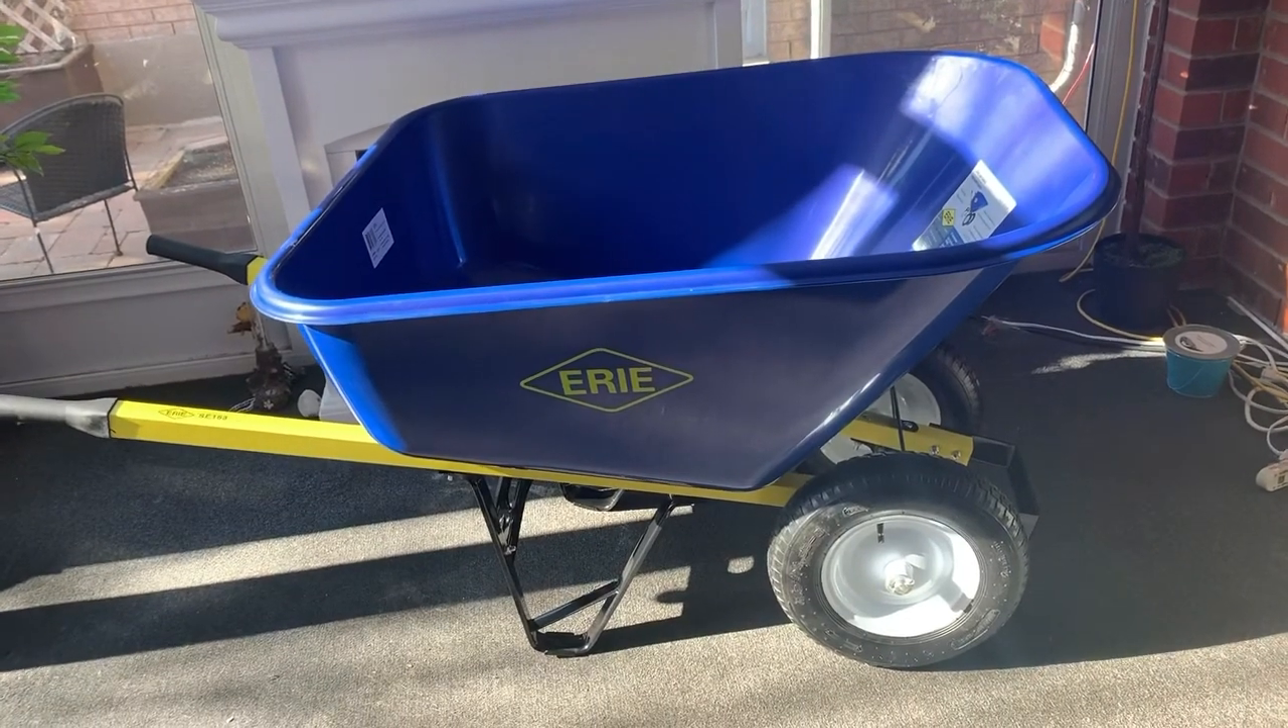Okay, so now we're done the assembly of the Erie SE -163 Farm Barrel.